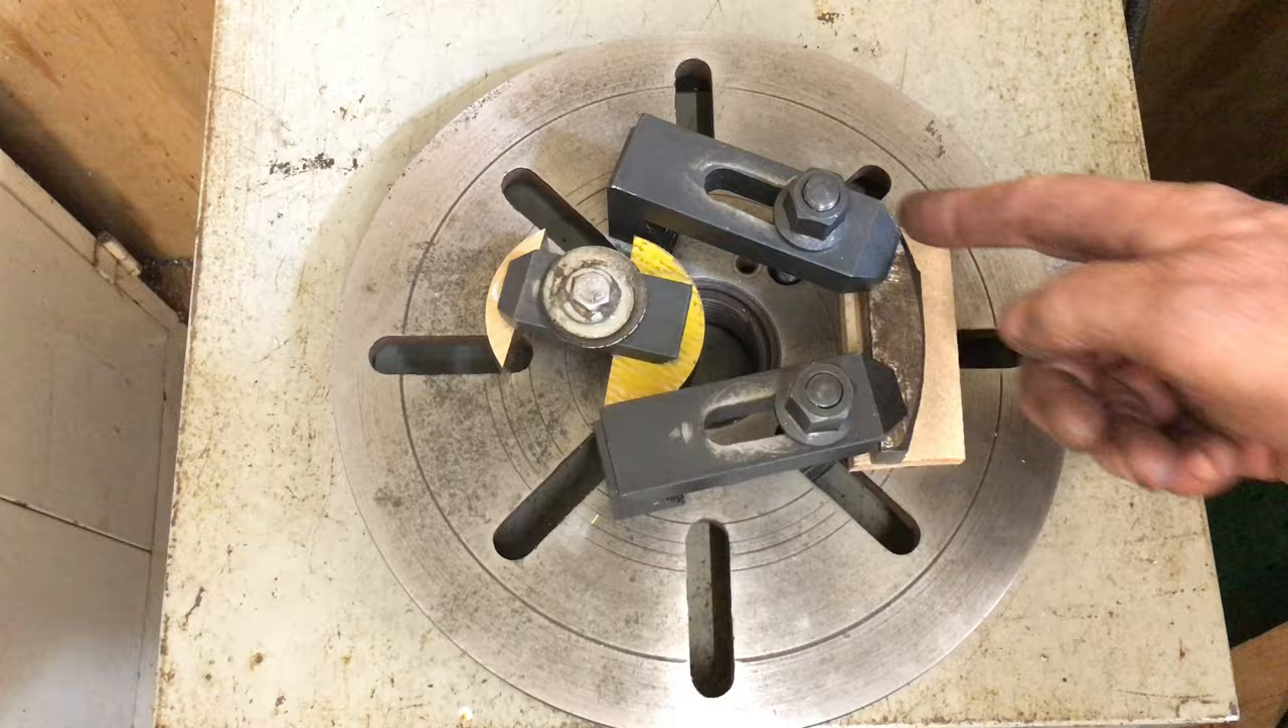I've also added a sacrificial piece opposing the required material.